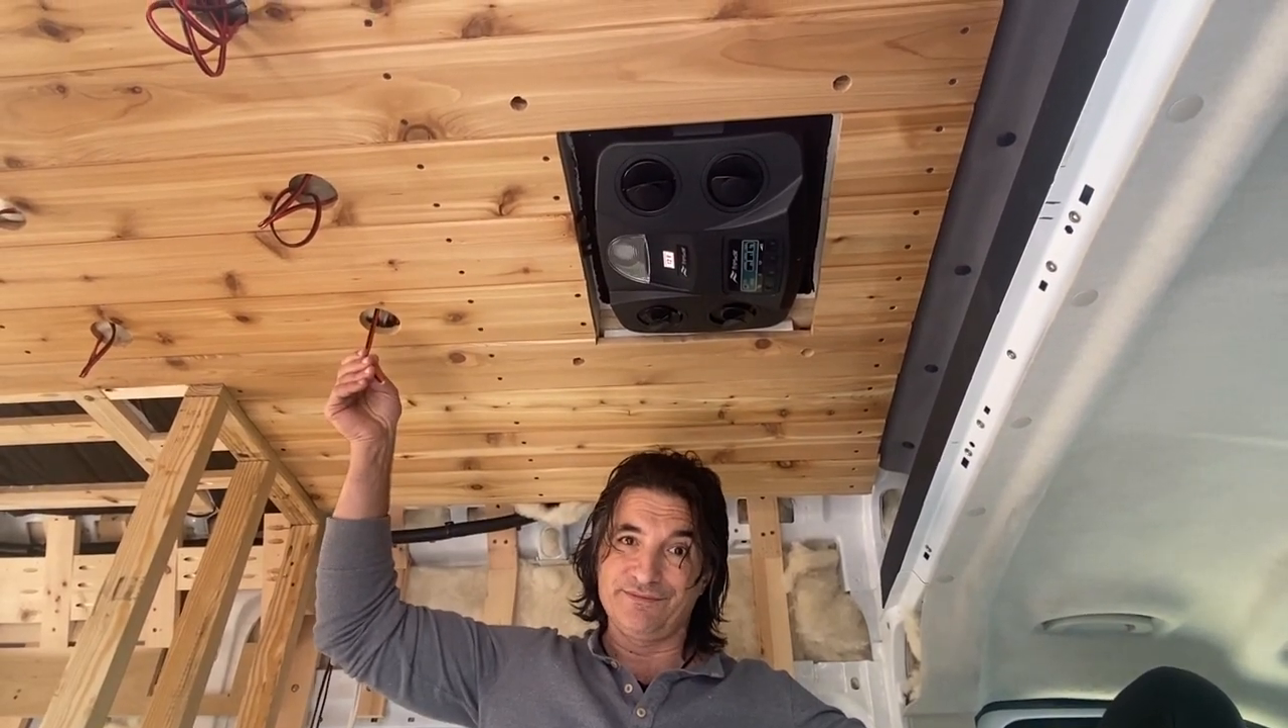We are done putting in the ceiling planks.